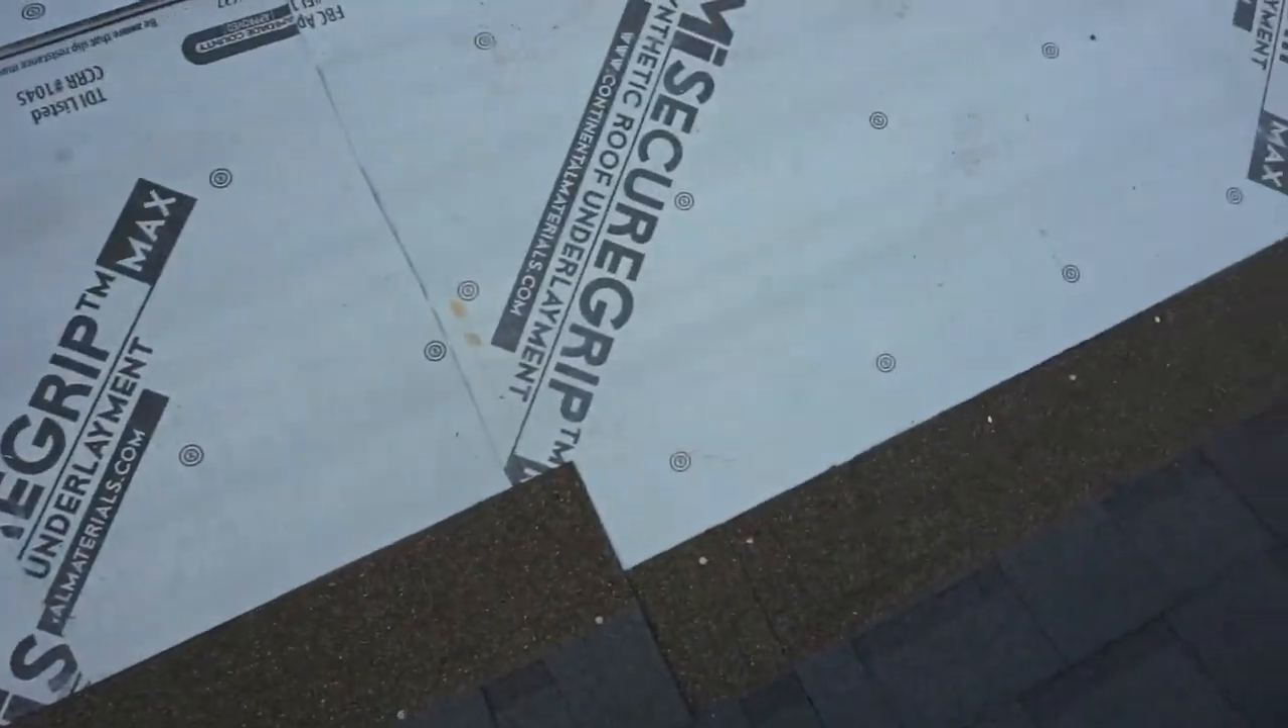Got the underlayment on there. On top of that's the shingles.